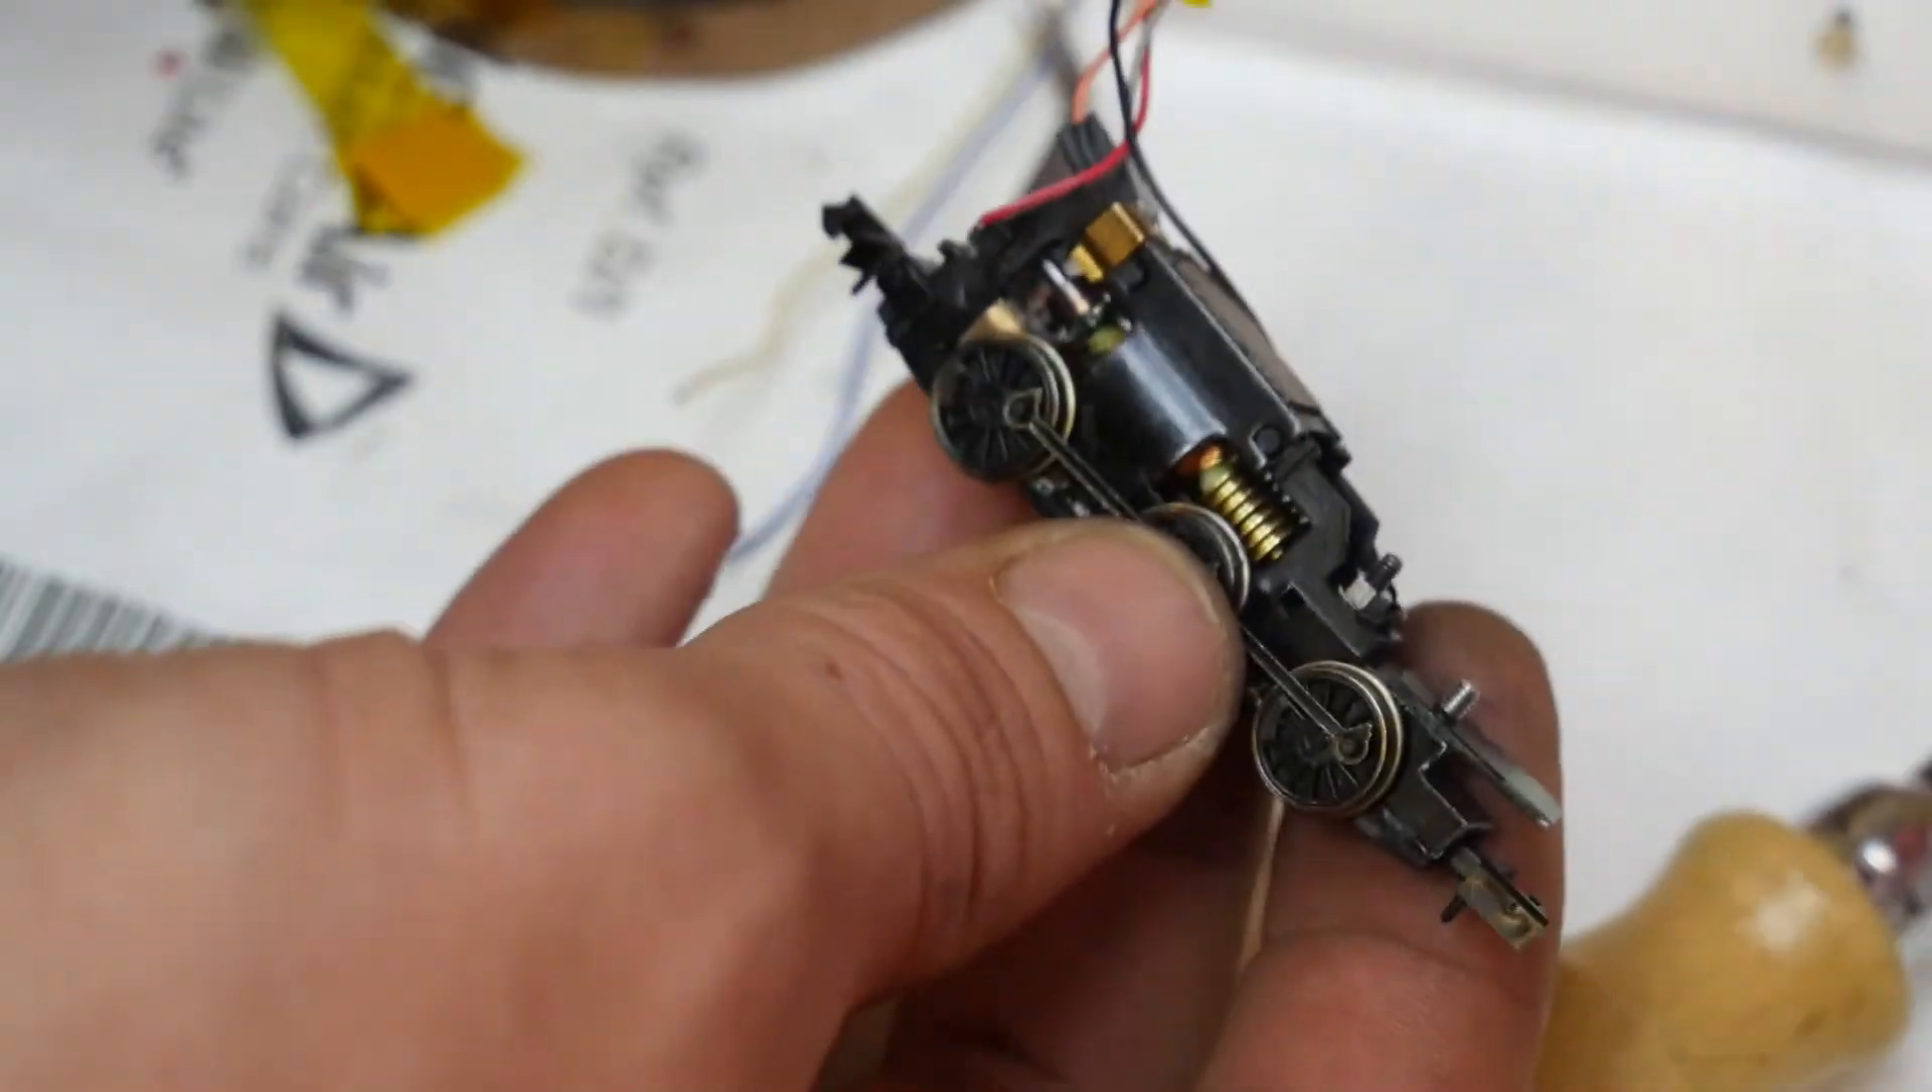So I've got everything reassembled now apart from putting the body shell back on and what I'm going to do is put it on the test track first to see if it runs before I put the body back on.